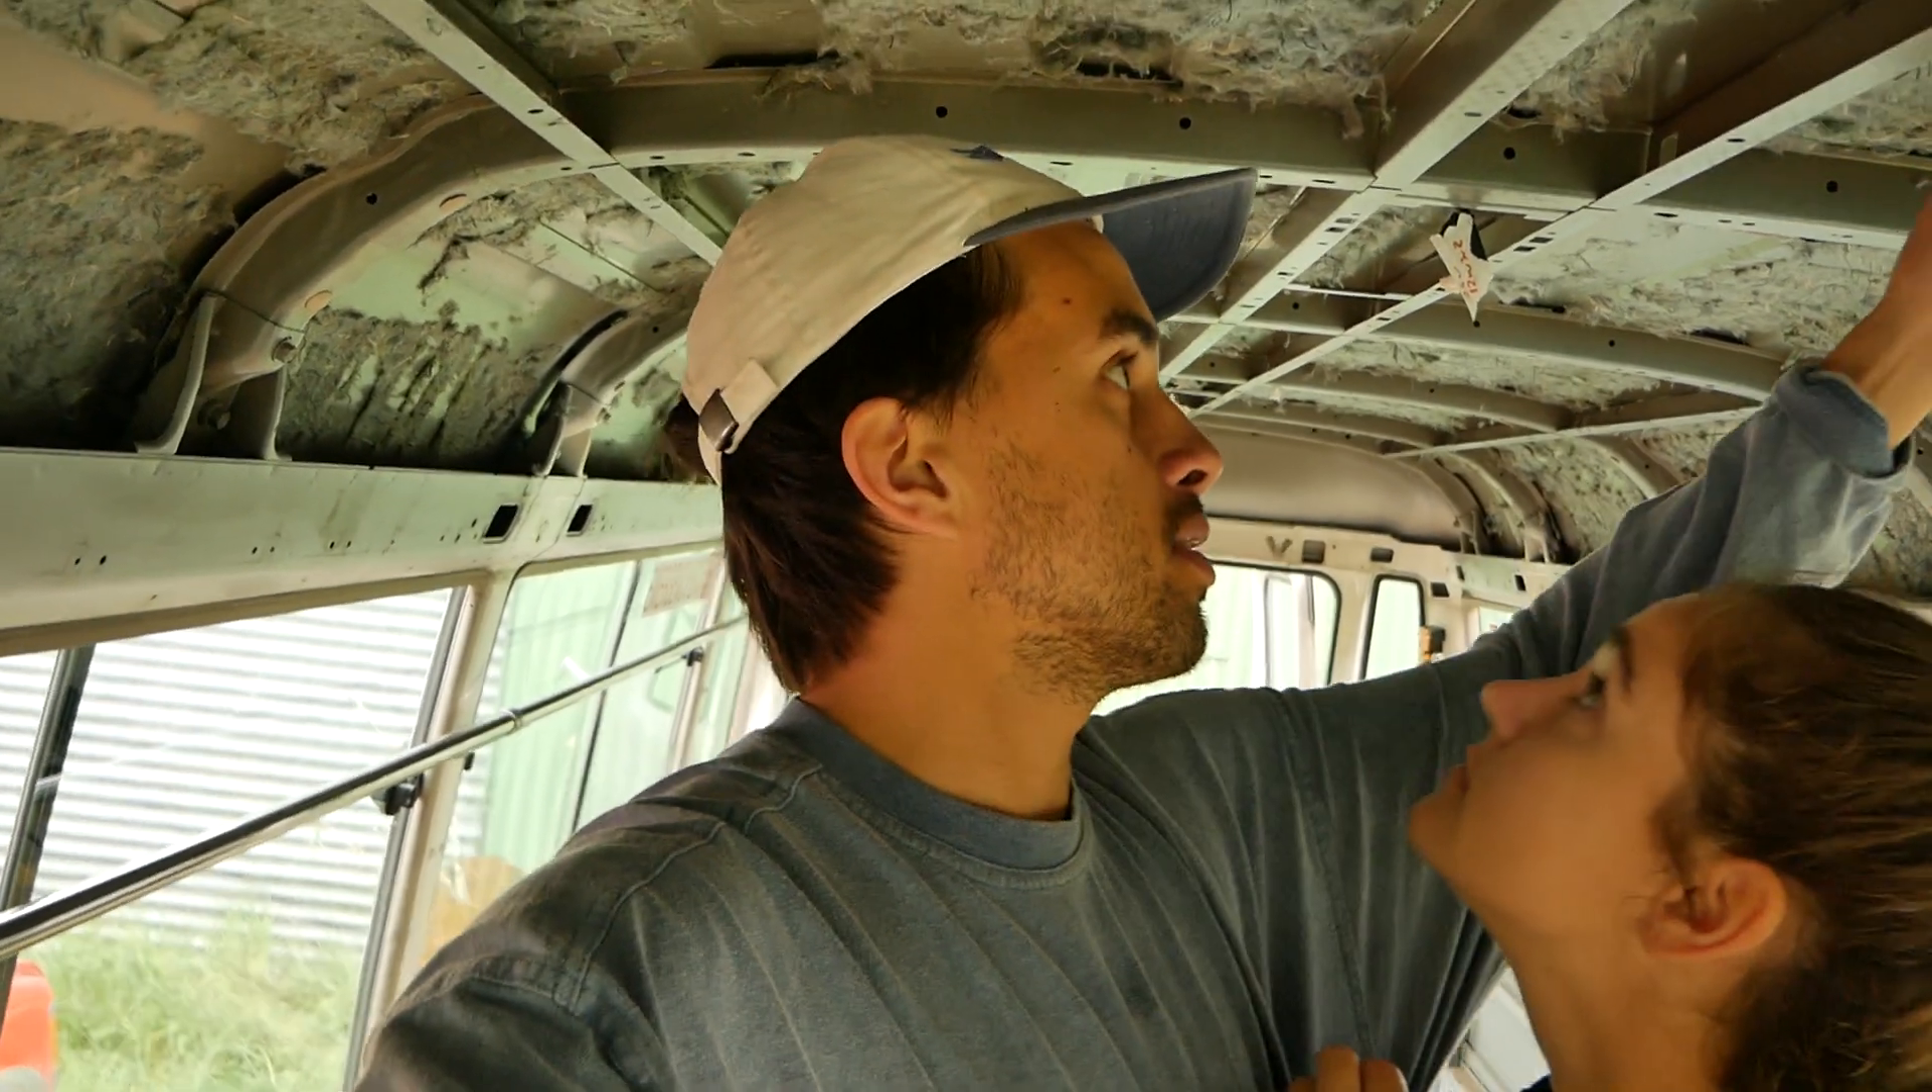We have basically removed the ceiling and insulation. There's a little bit left on that's kind of glued on, I guess.